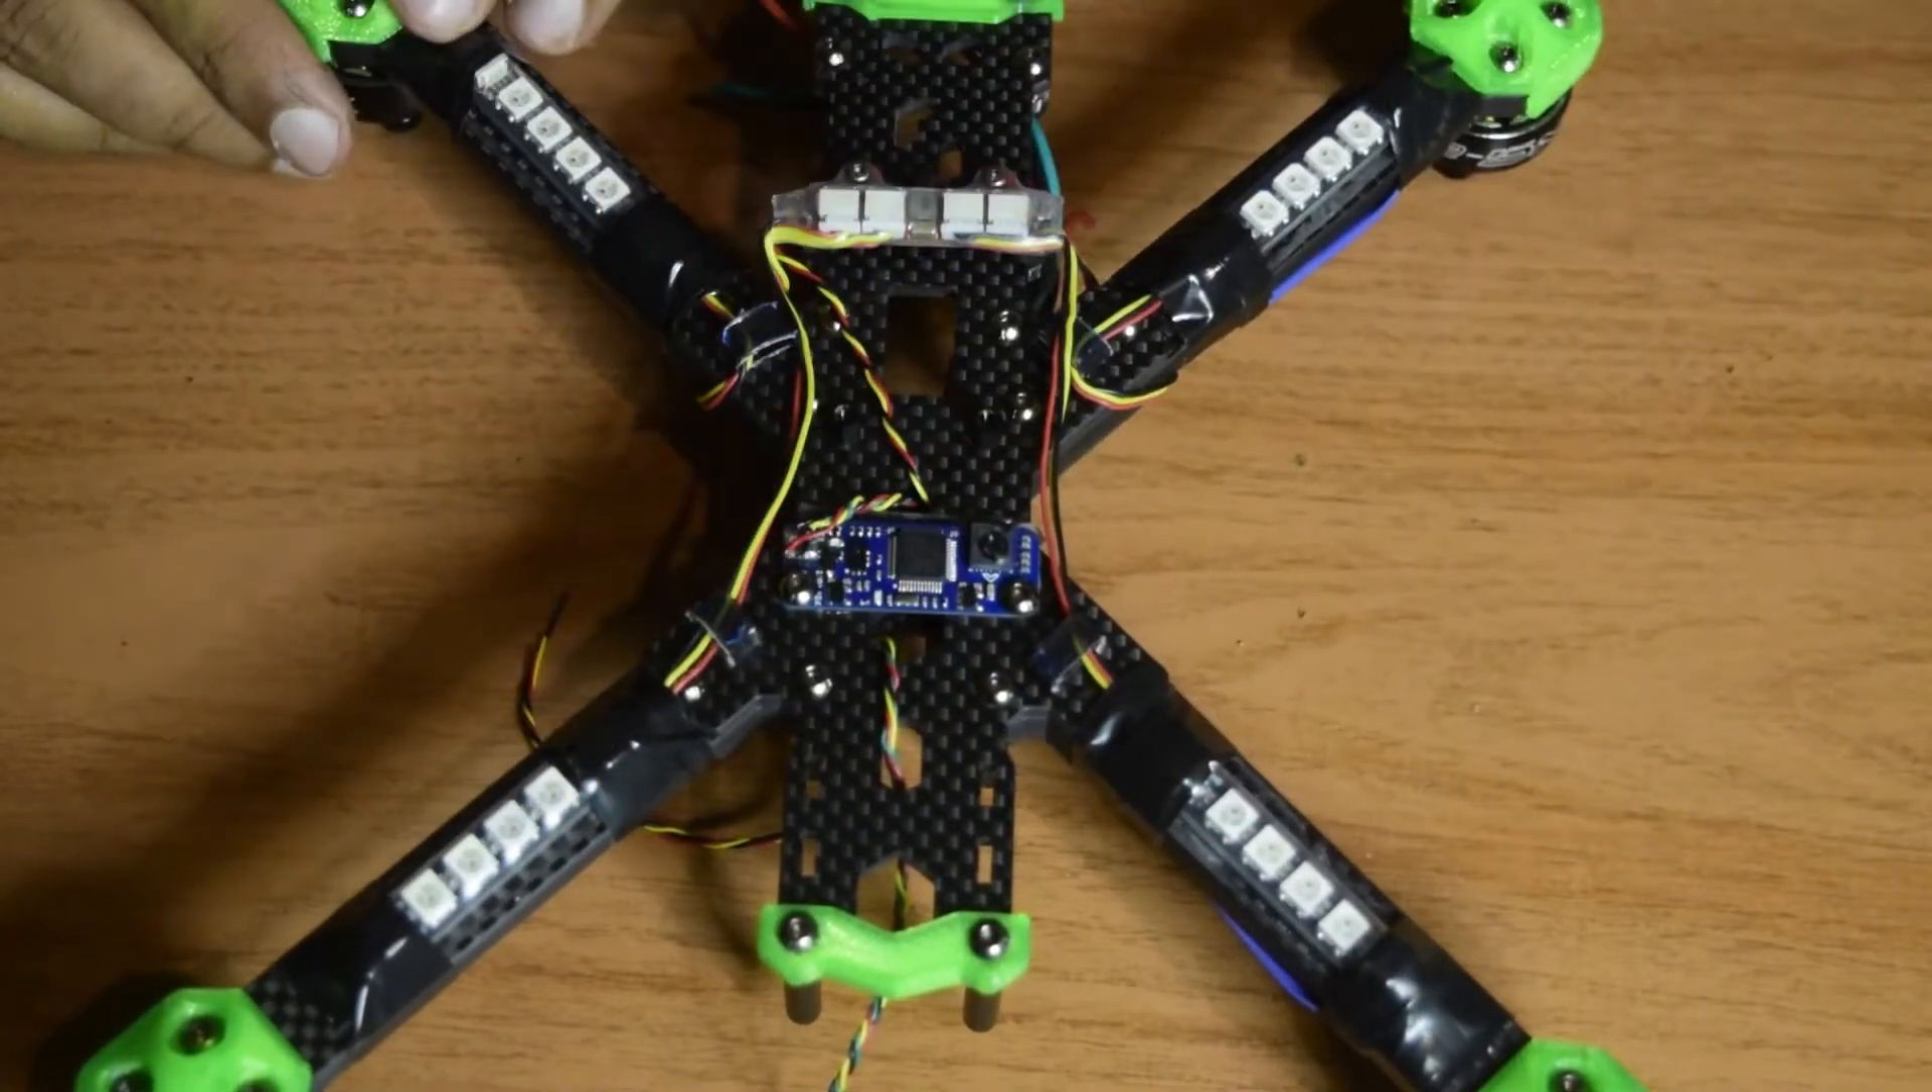So as you can see guys I have finished my connection of the LED strip right here onto the drone frame.